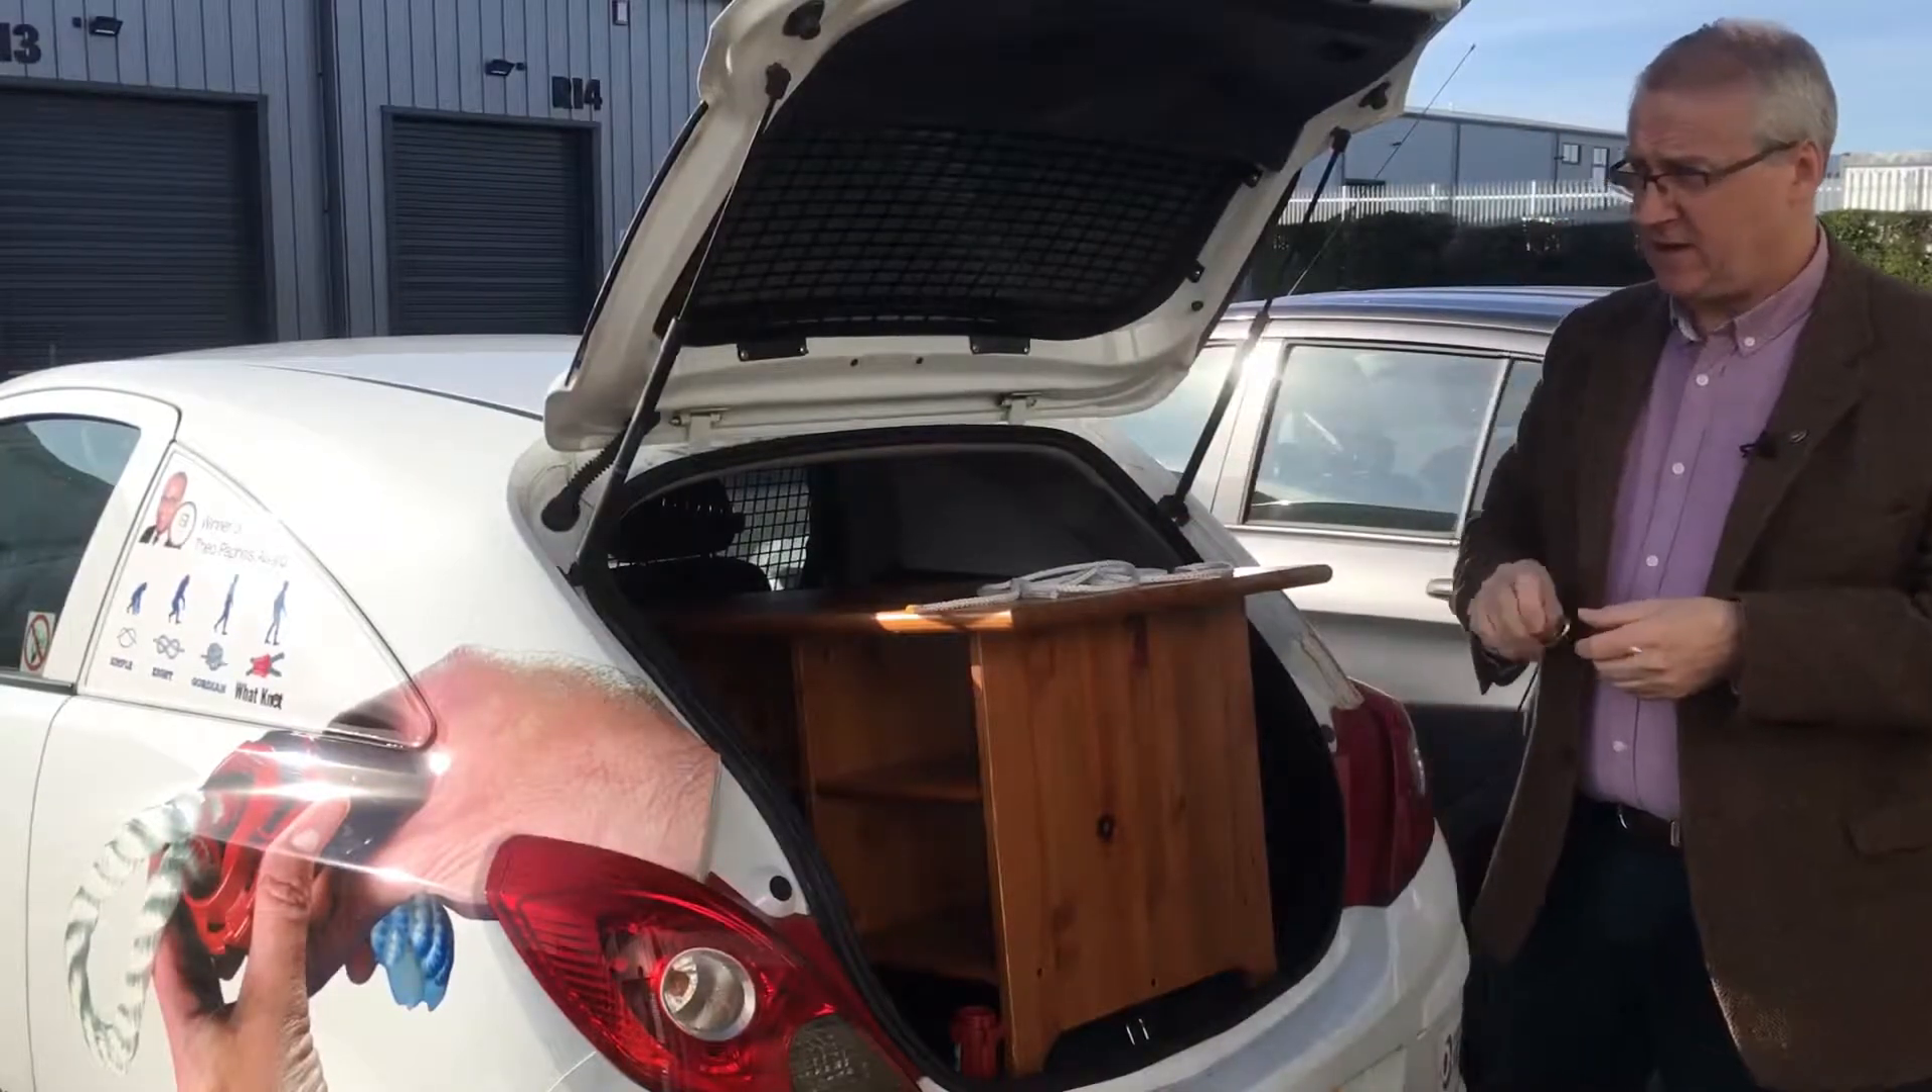Anyway the boot lid won't close down.